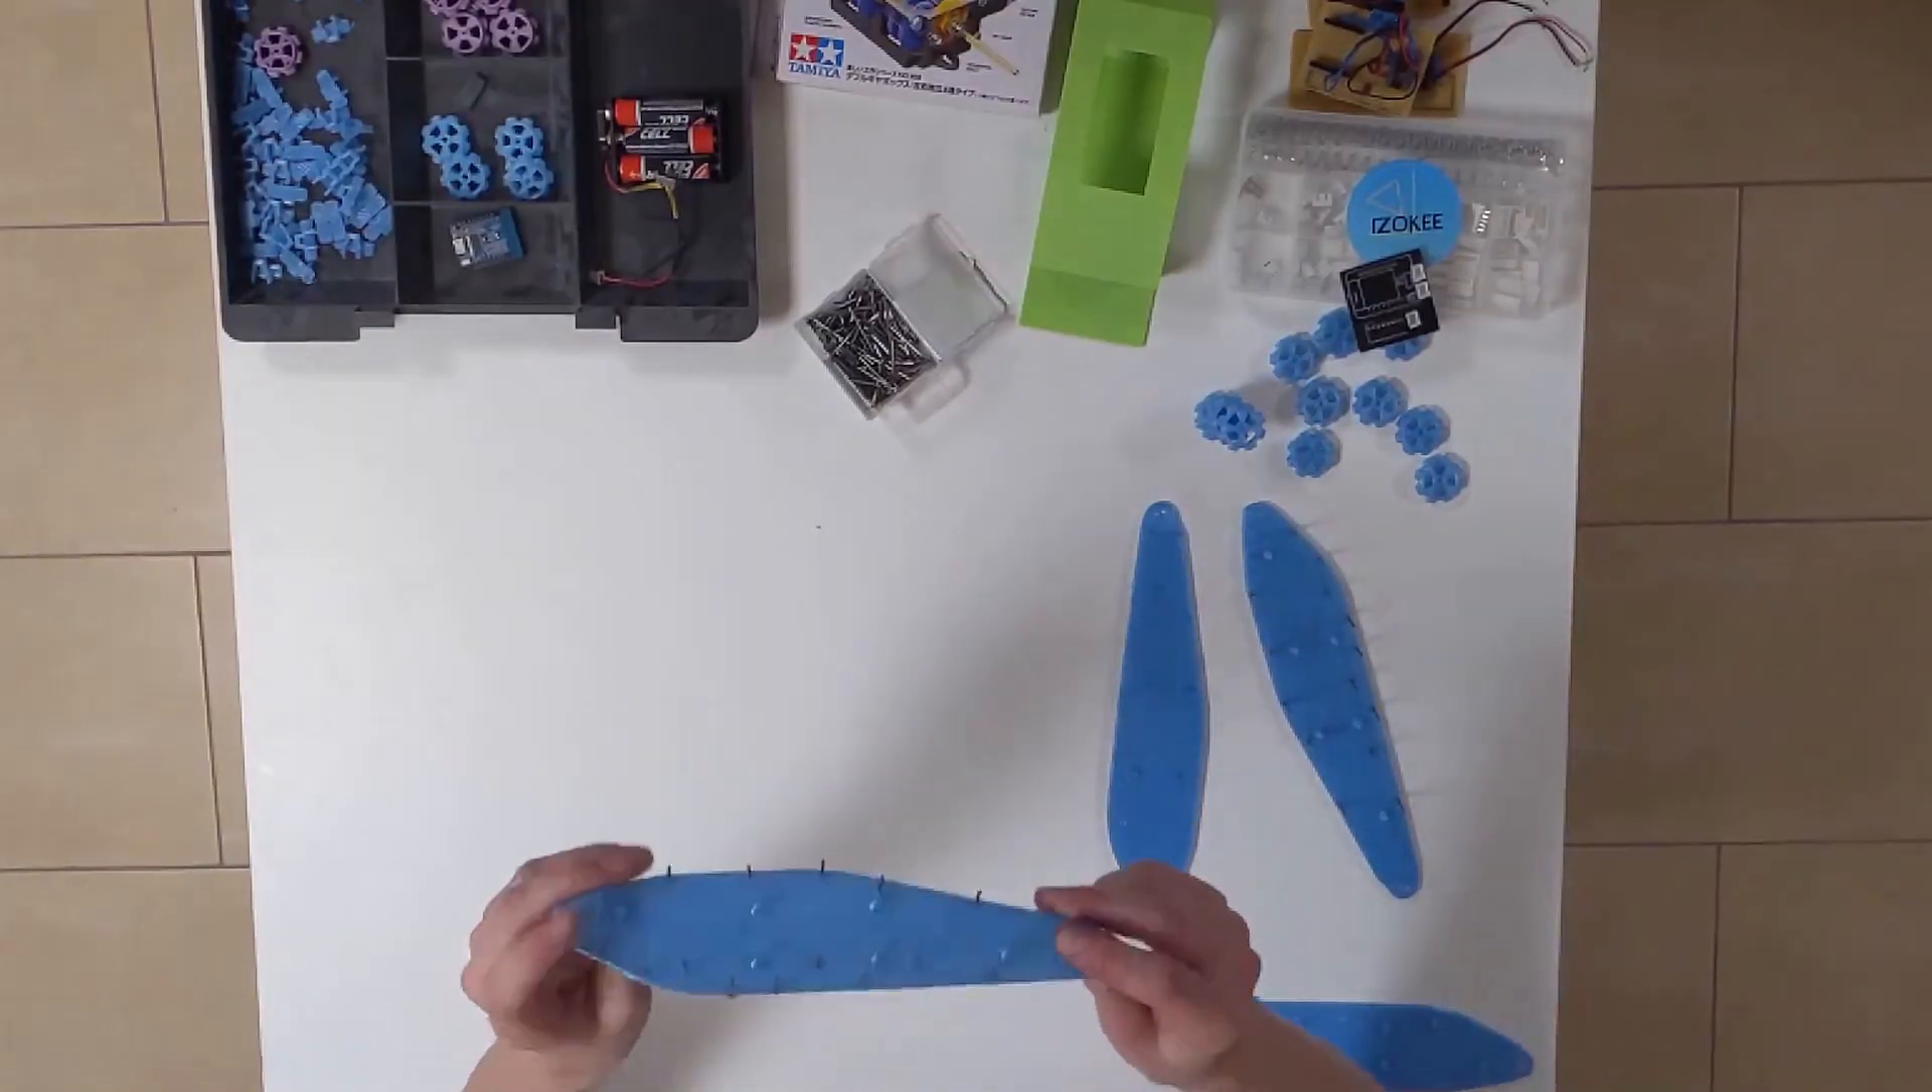So we have now the finished parts with the nails in.